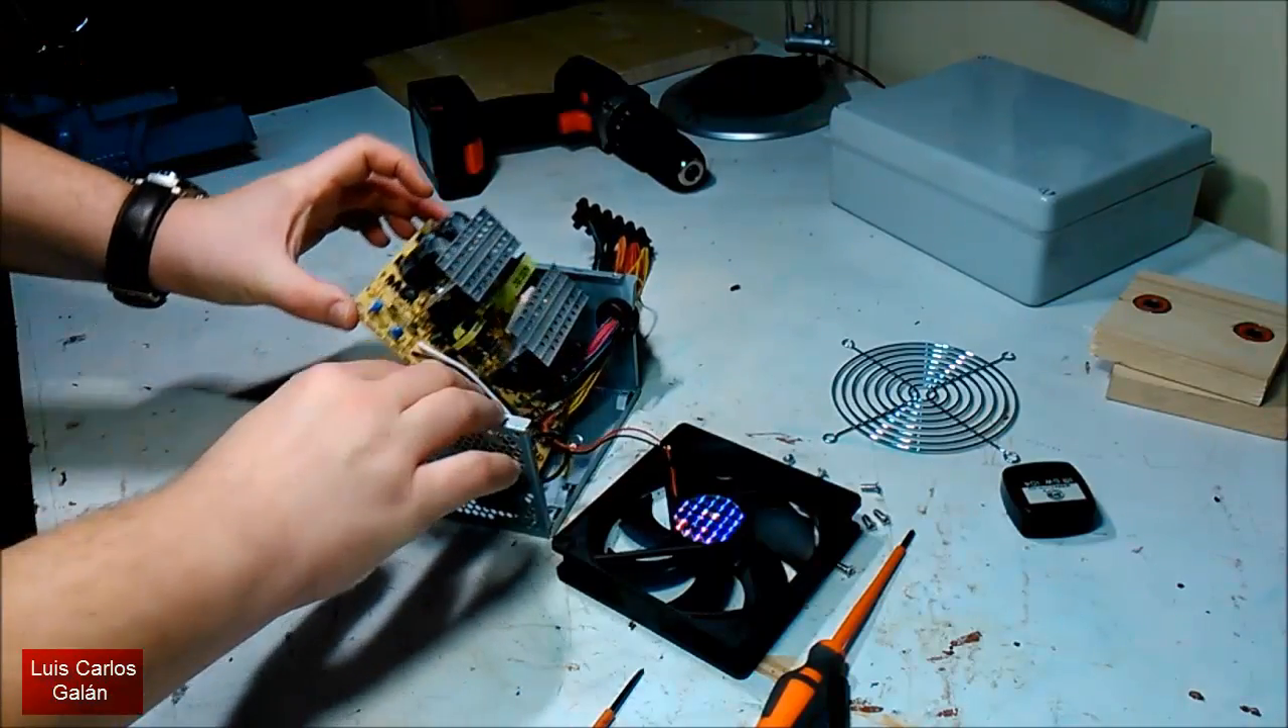La placa ya está suelta como podéis ver aquí.